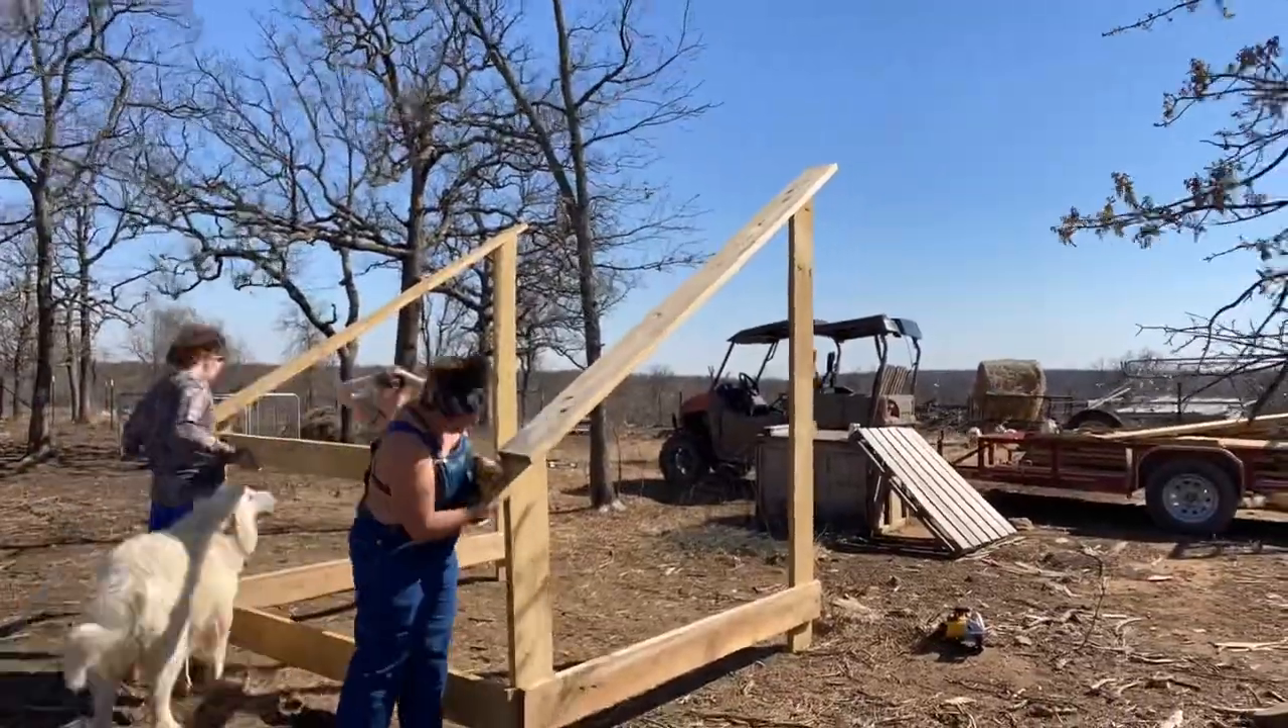We built the structure and frame. Now we just need to do a couple more cross members and then come across the top and then do some of the roof members and we are almost done.